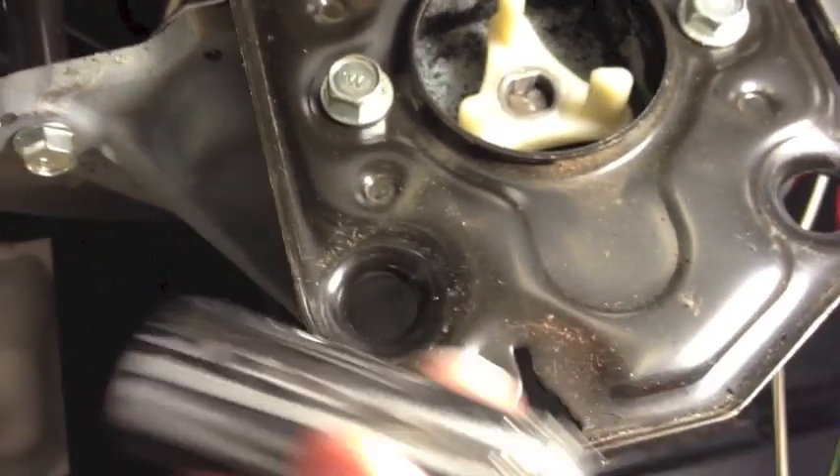So I've installed the new coupler well and what I'm about to do is just tap it down with a hammer and I'm gonna use a socket over here just to tap that down.